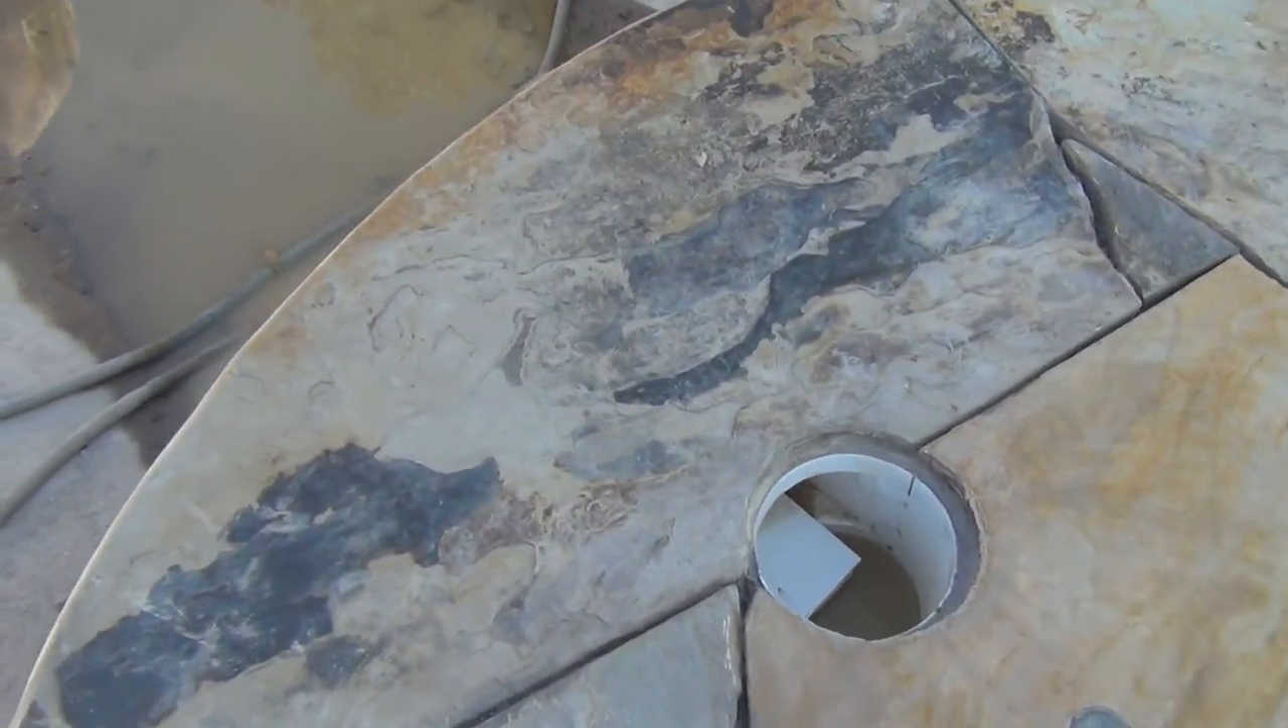If I was off even eighth of an inch then the hole that I cut out for the skimmer wouldn't have lined up but as you can see everything came out perfect.